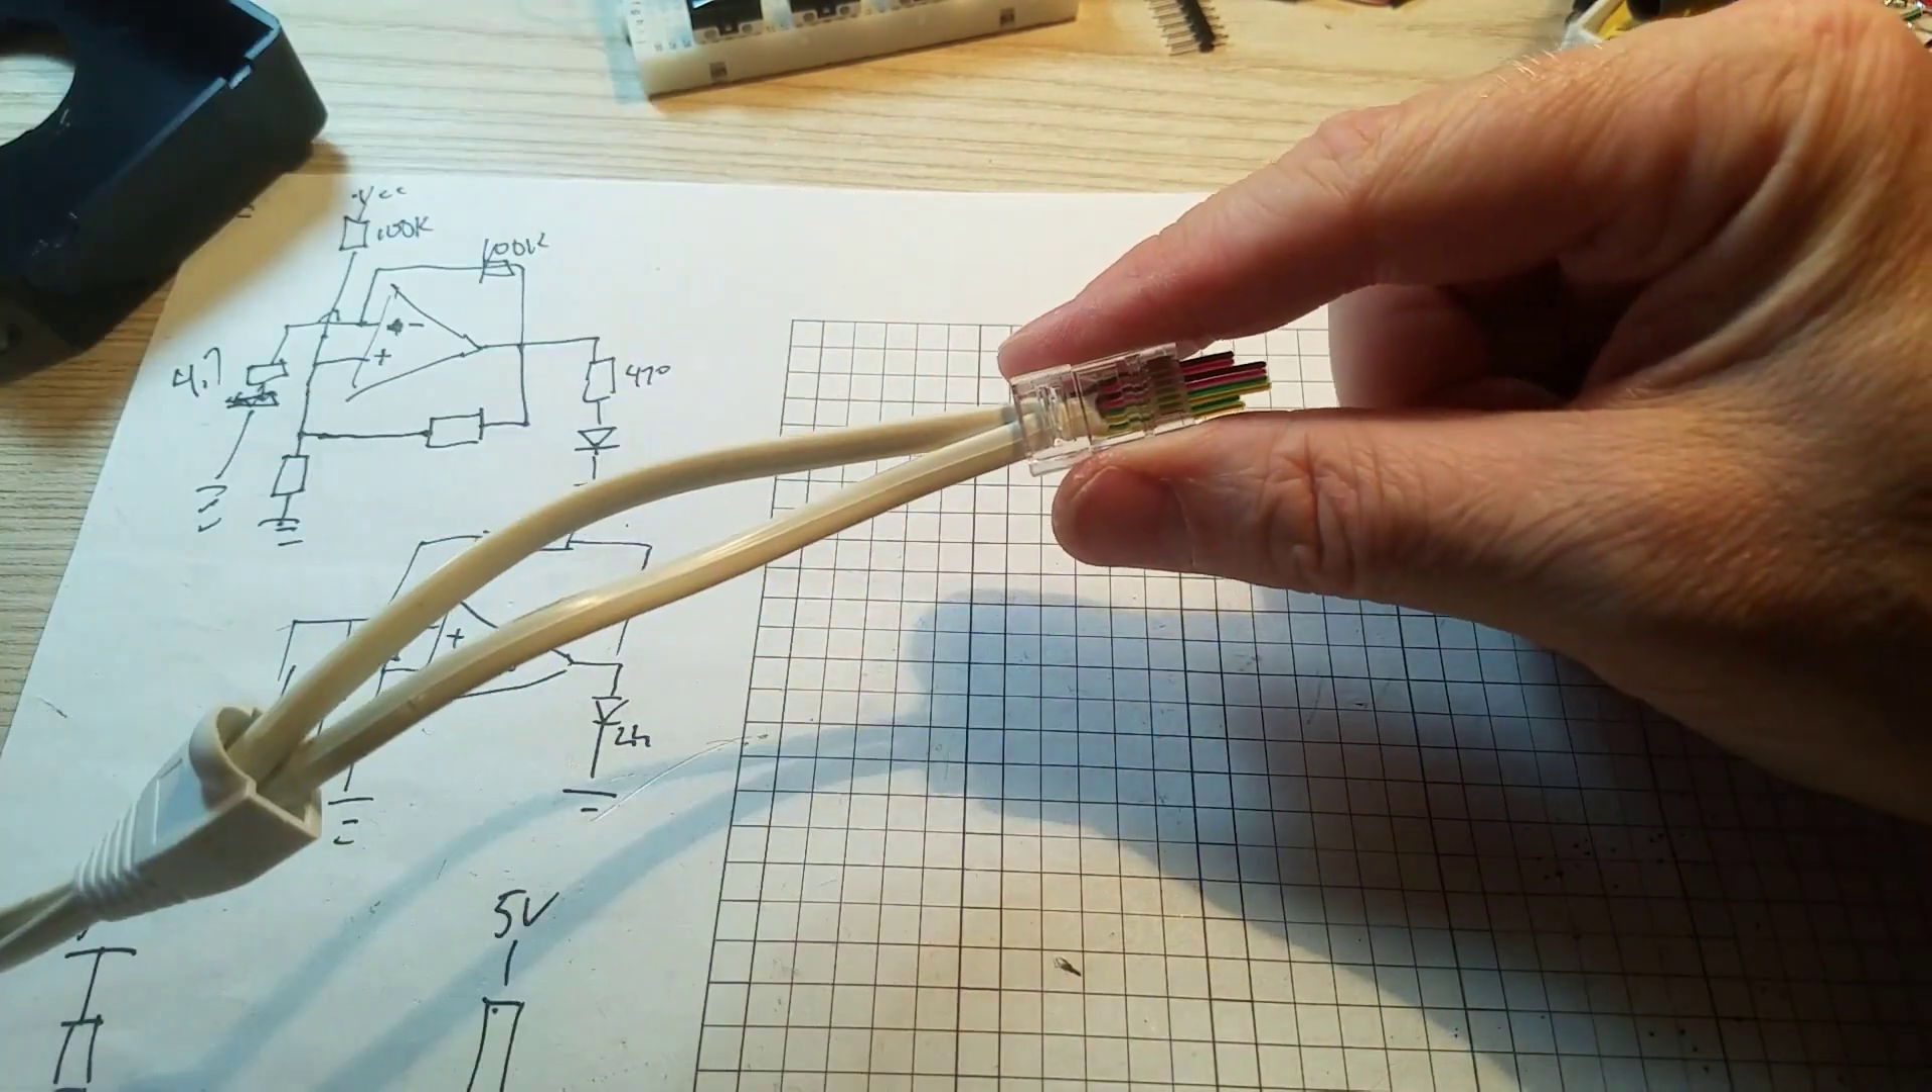So here's my vinyl connector here and you can see I've got them split apart and I have both wires stuck in there.